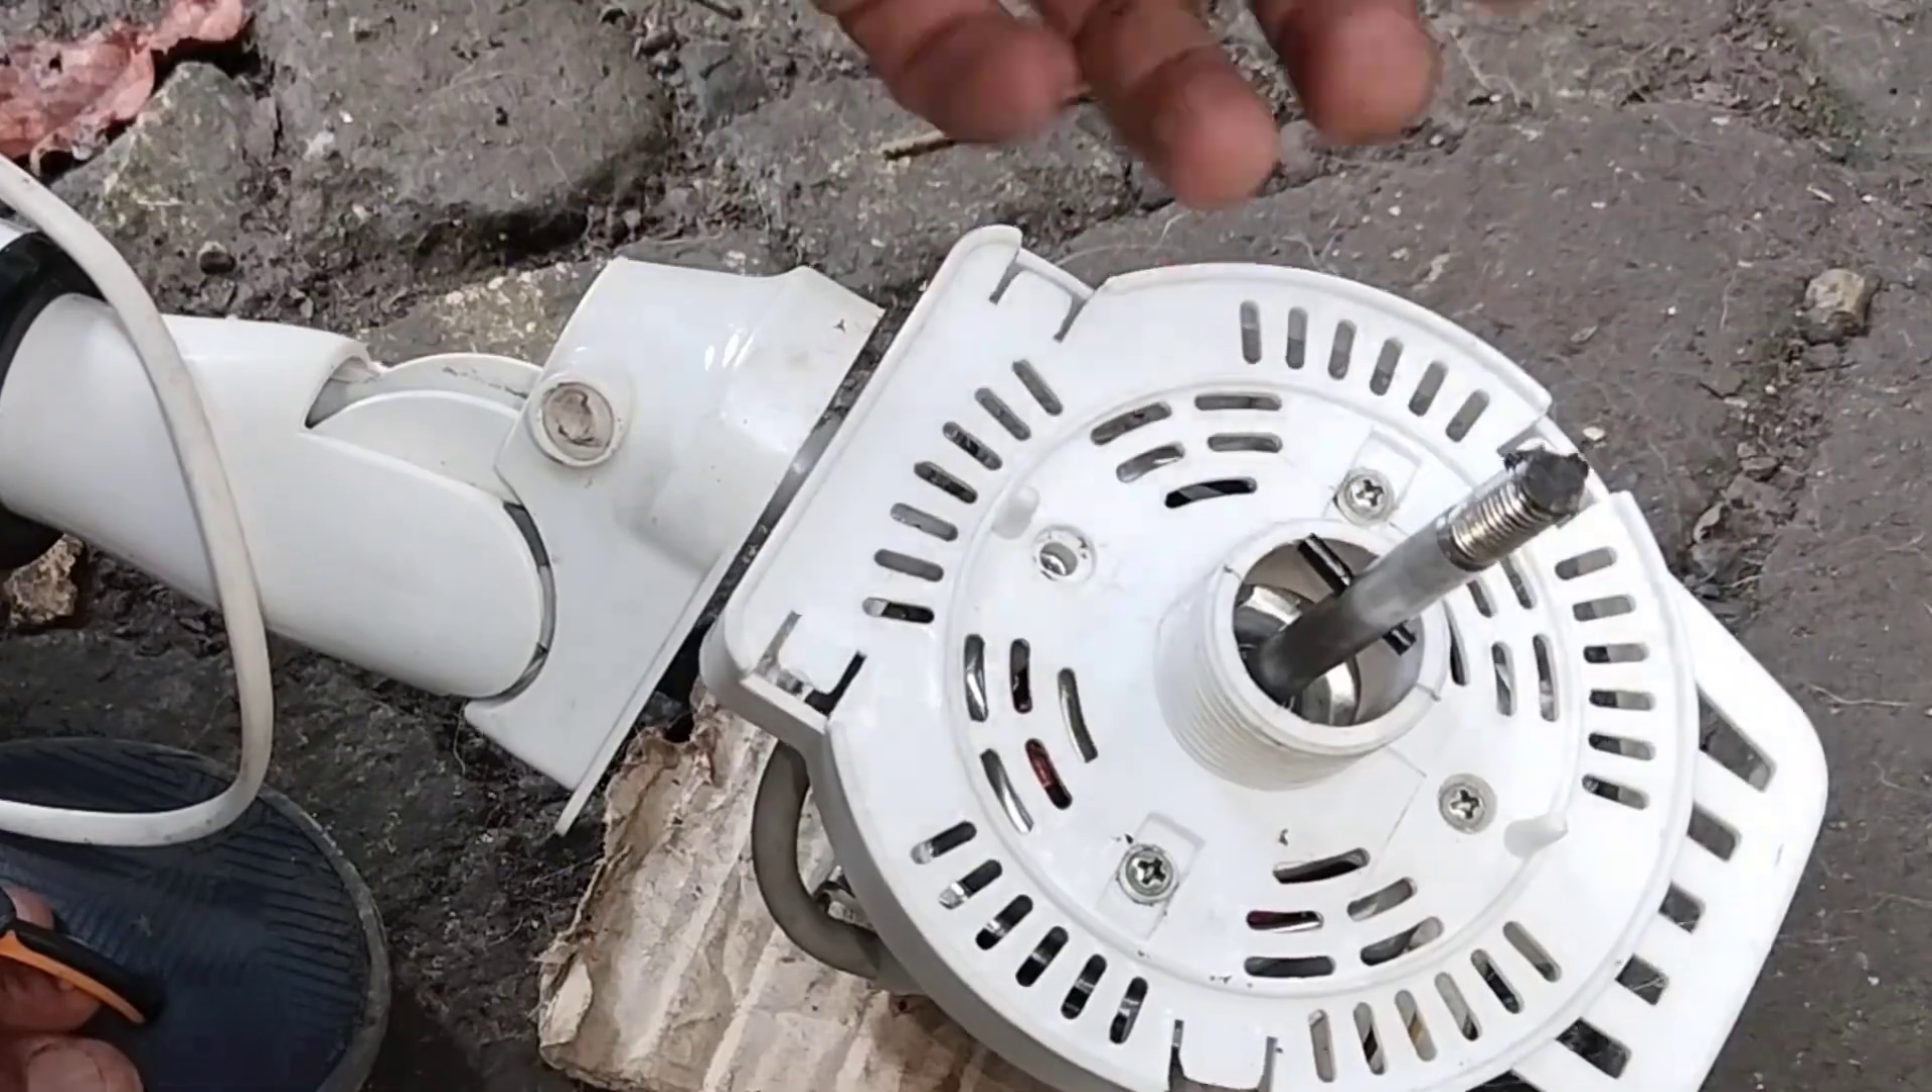So yan Nabalik na natin Yung mga turnilyo.